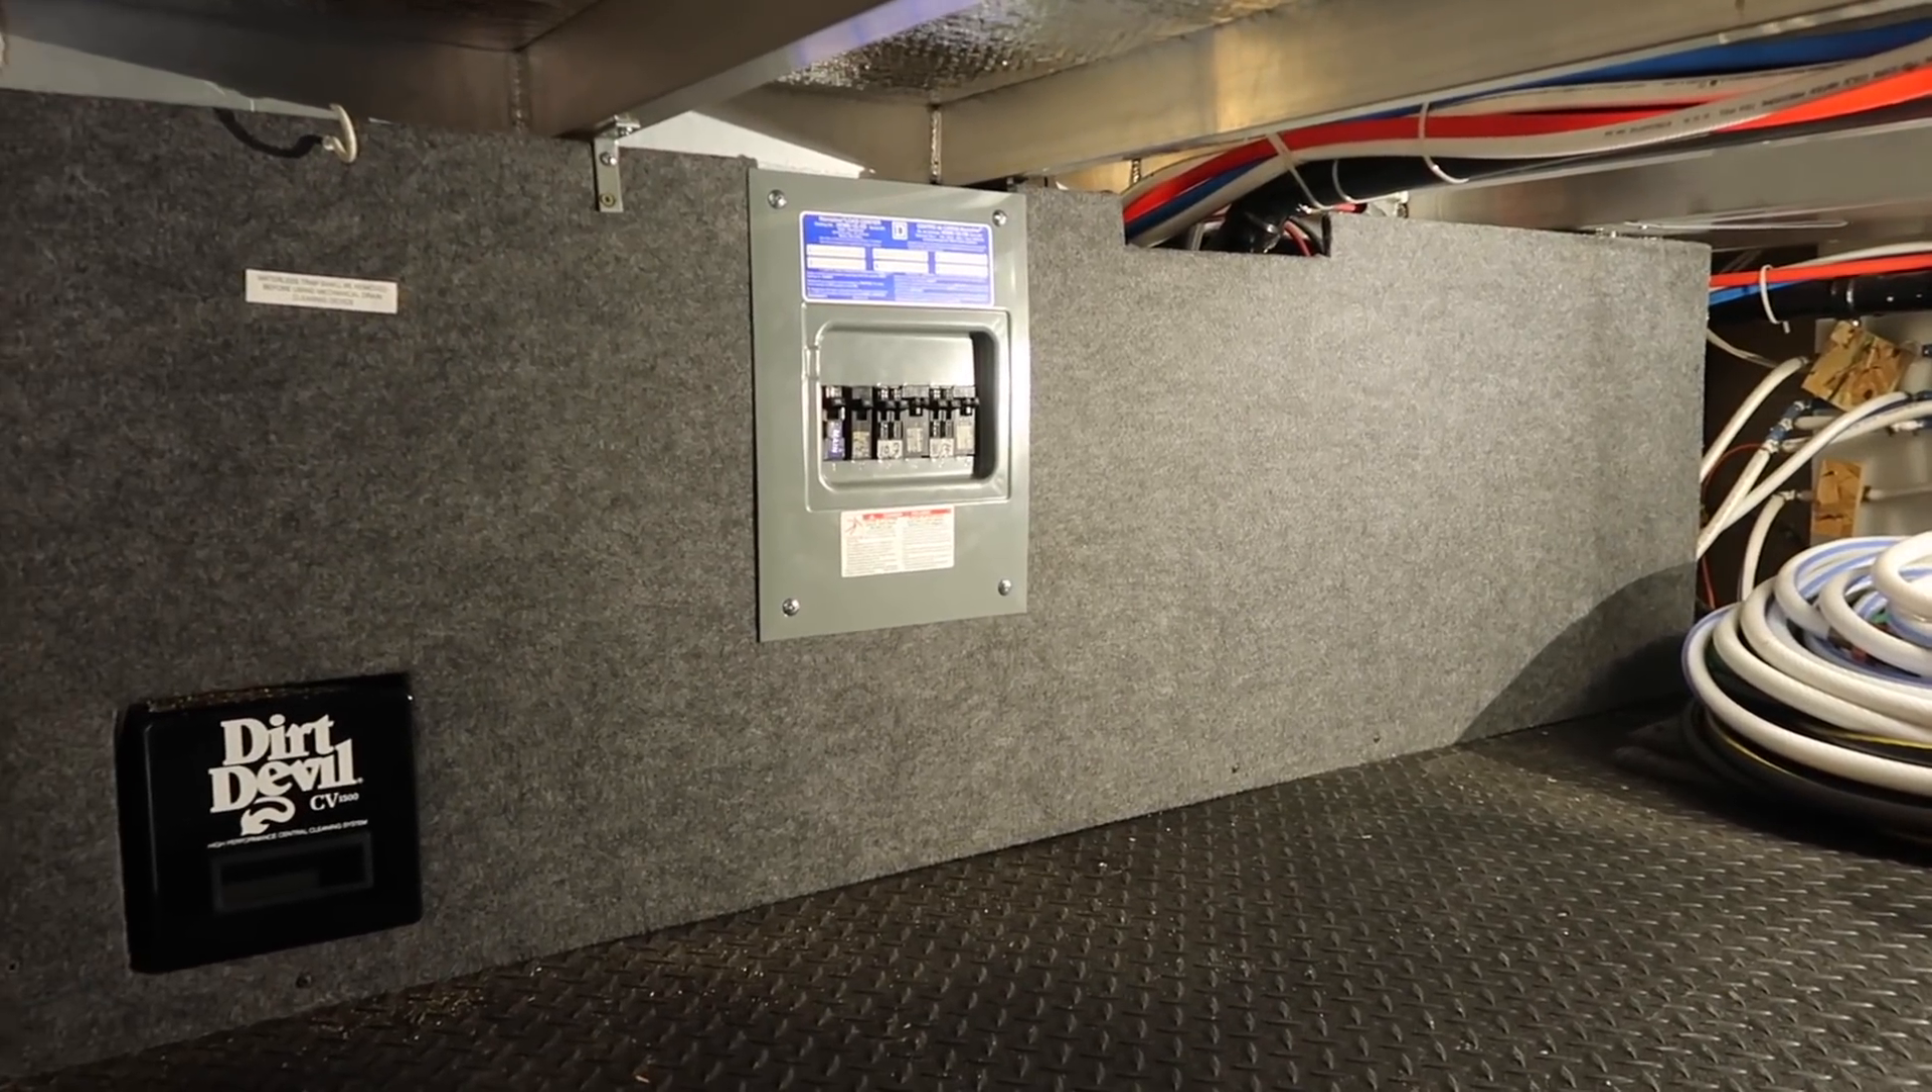Alright there is our finished sub panel on the back wall of the pass through Got the cover on there And the whole wall braced in place.